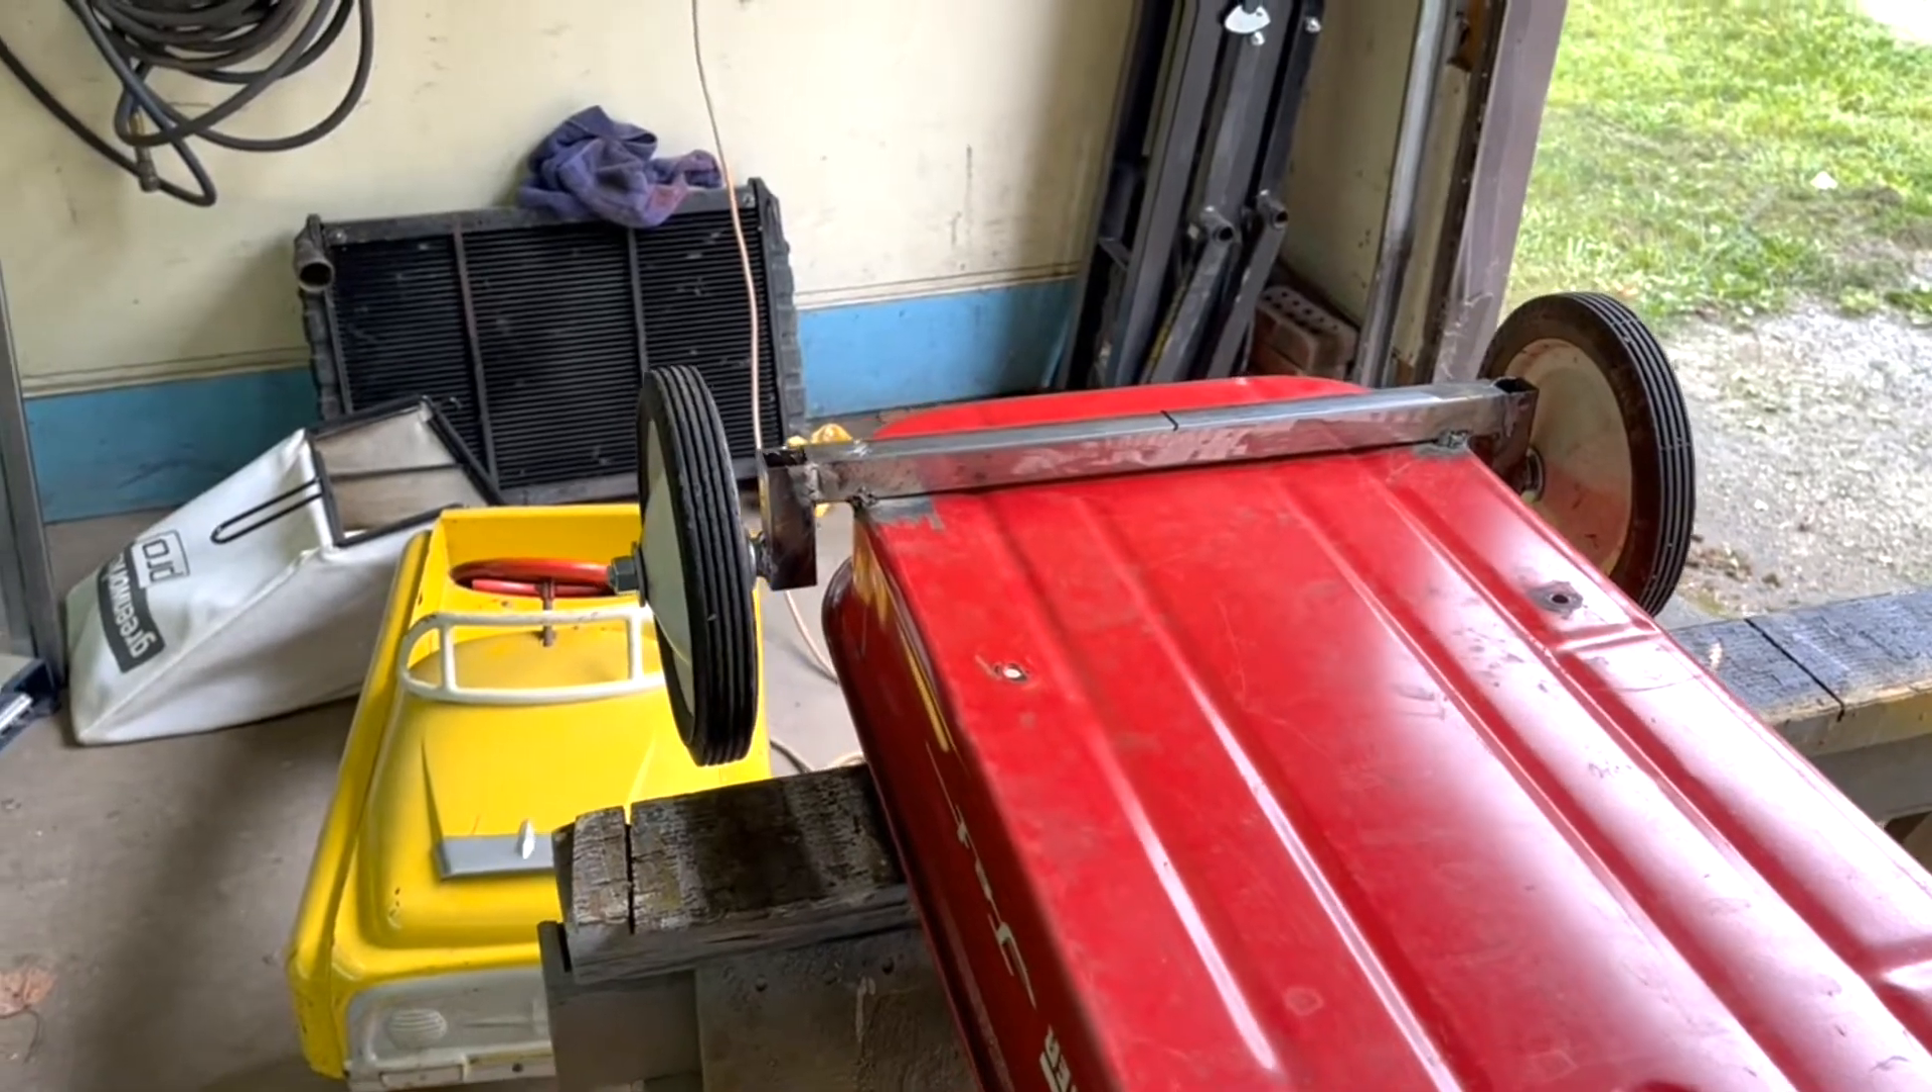All right as you can see i have the rear axle spot welded on and i also have the wheels on.